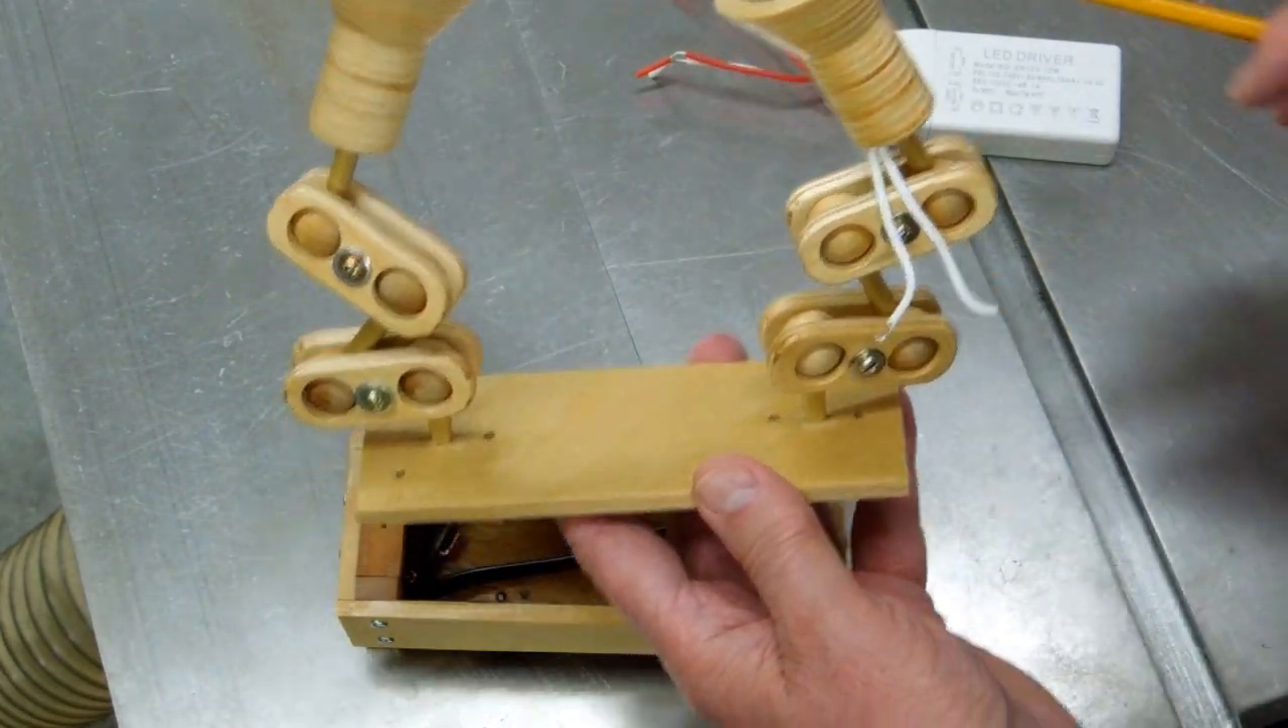I've assembled all the pieces for the flexible joints for the lights.